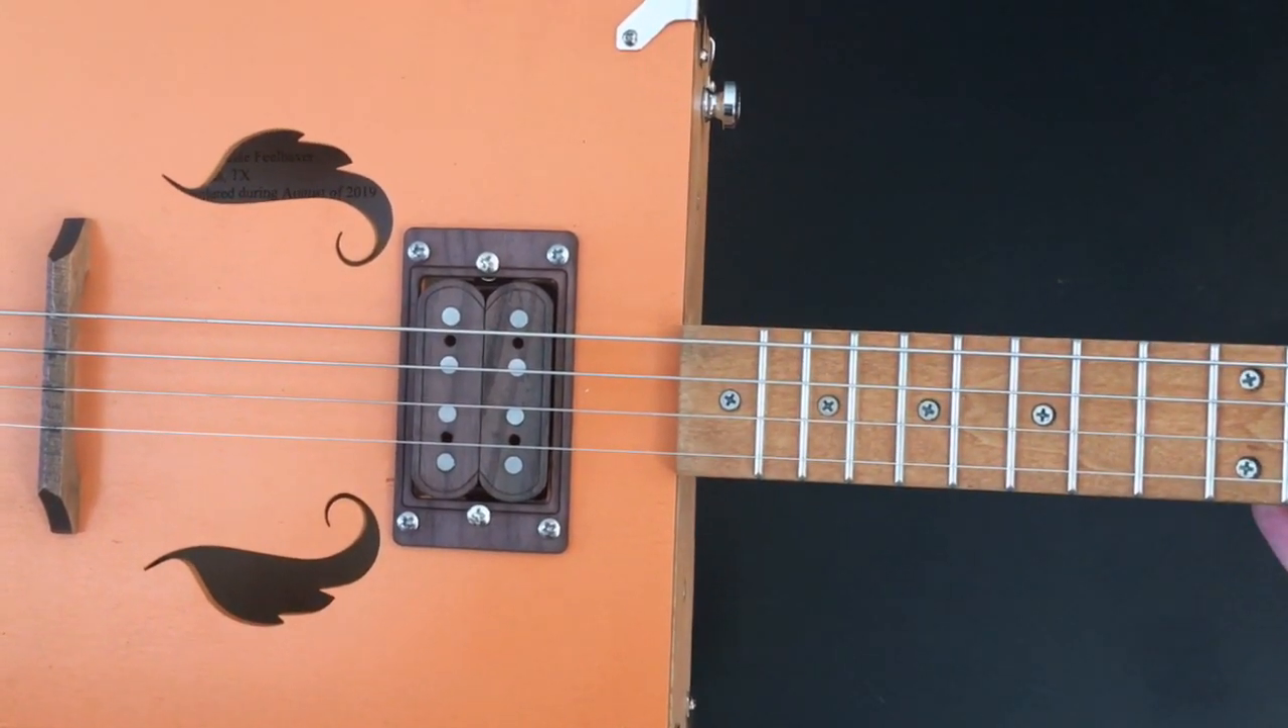You can see that not one of the pole pieces lines up with the strings the pickup is like way too wide if you're using a standard one and a half inch neck here which is what pretty much everybody uses.